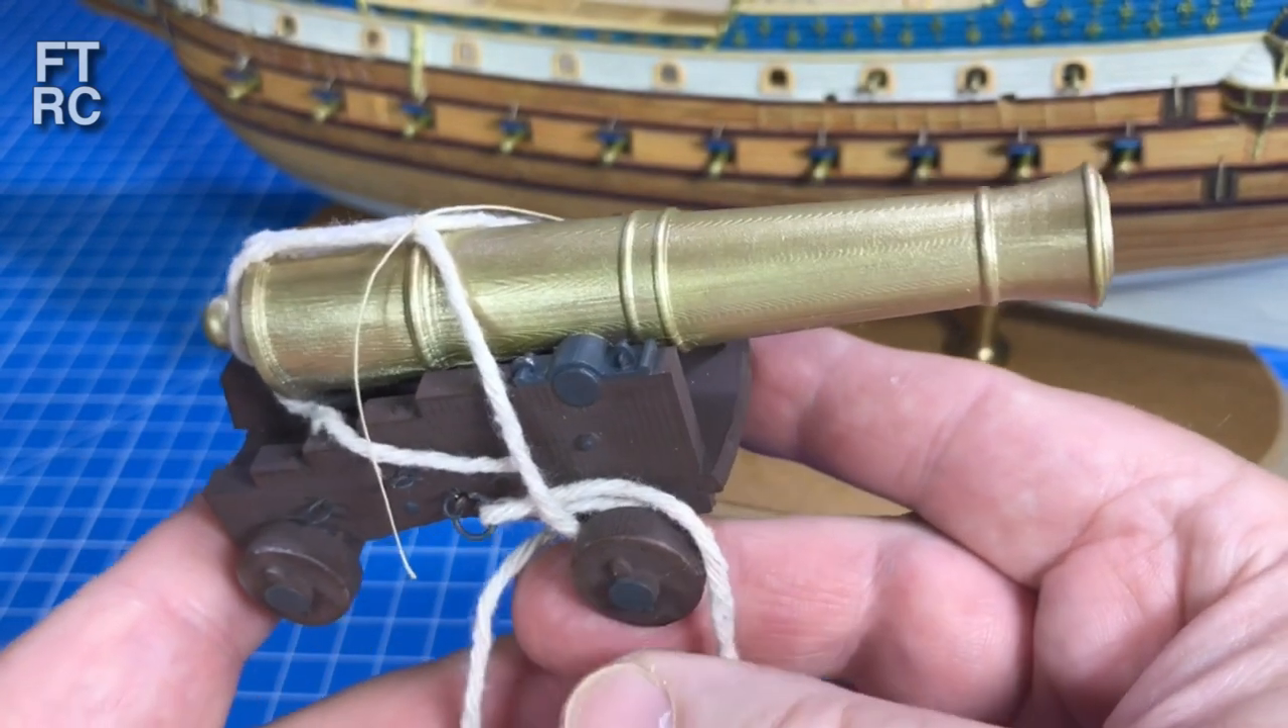Now that I've got these cannons all painted up, their barrels and their trucks, I've started rigging them and putting them in place.